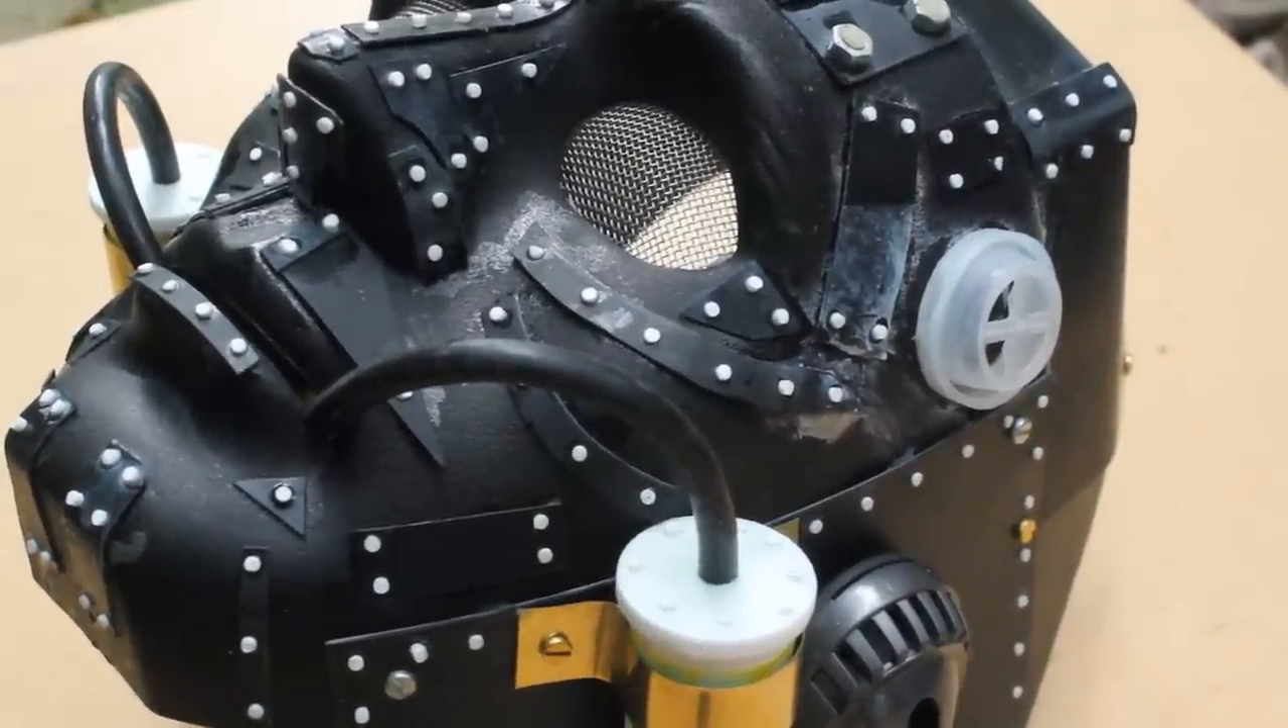I've glued small pieces of plastic all across the mask and then added fake rivets.